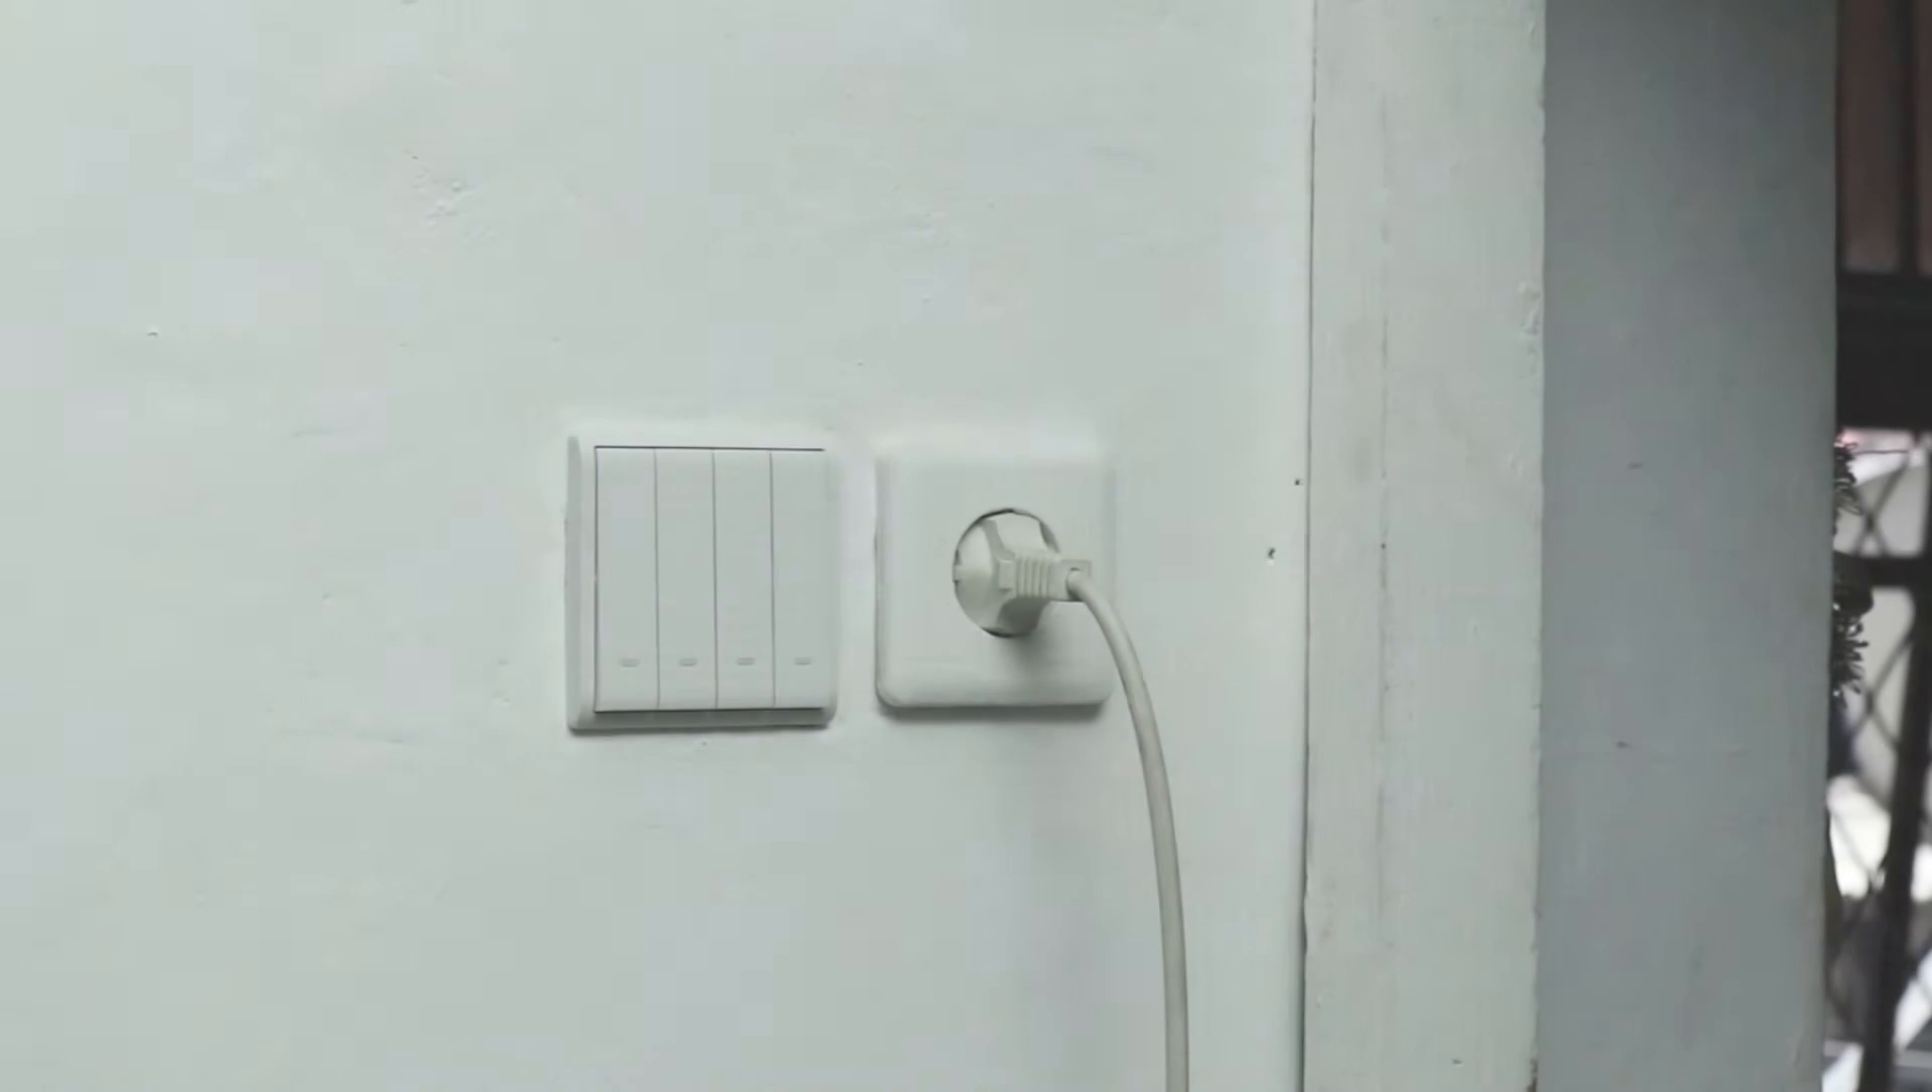Sekarang saklar sudah selesai terpasang, terlihat lebih rapih dan ringkas dari sebelumnya.